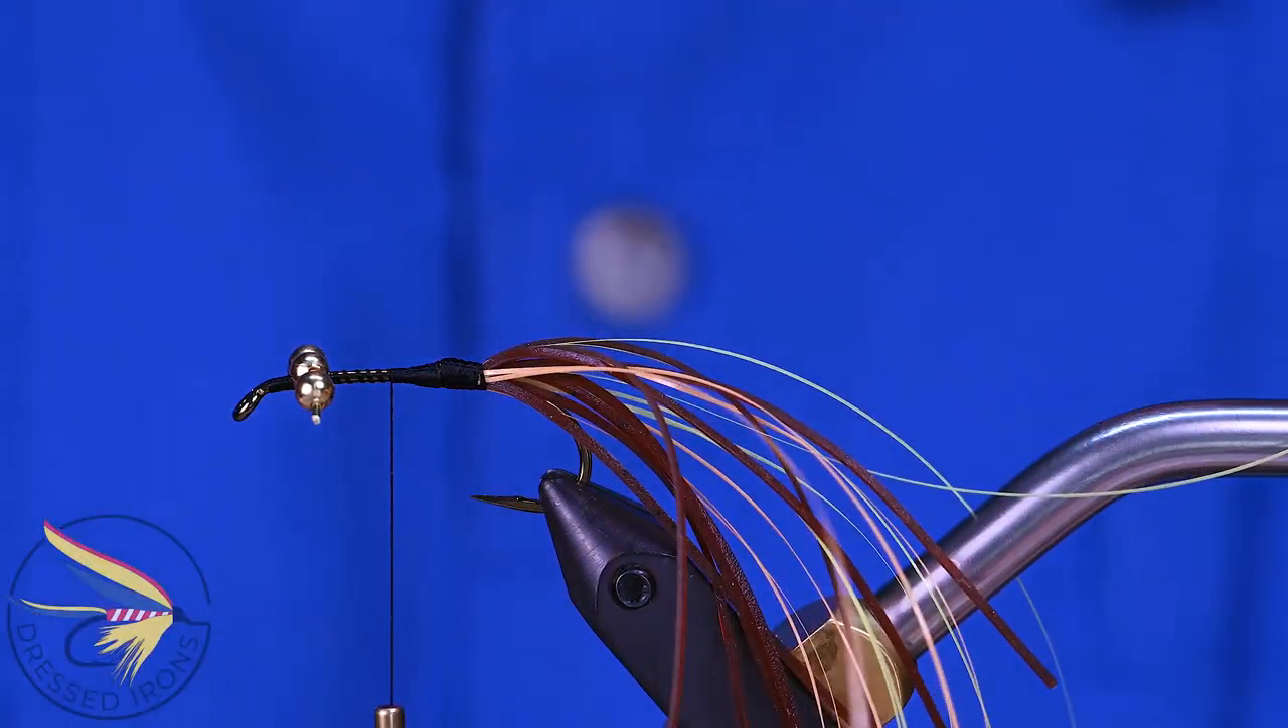So, so far in this fly, all we've done is we've tied in the bead chain eyes and the tailing material.